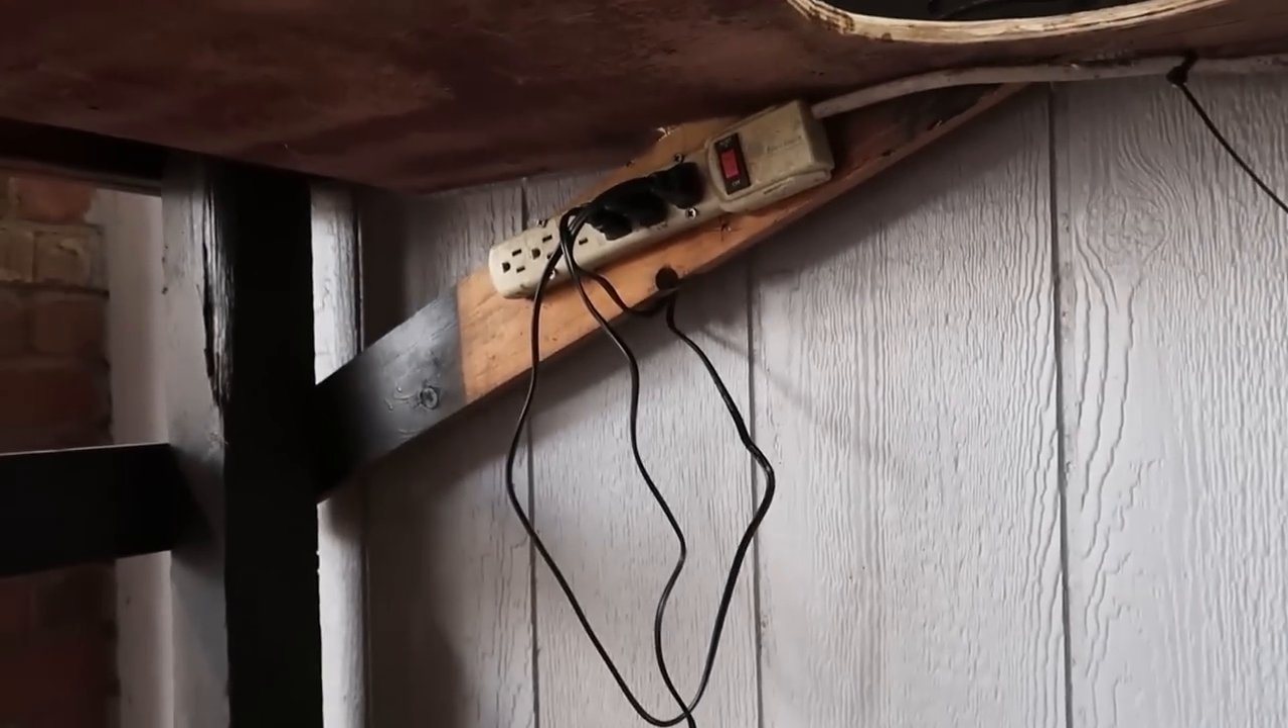I got a power strip mounted up over here to plug everything in.